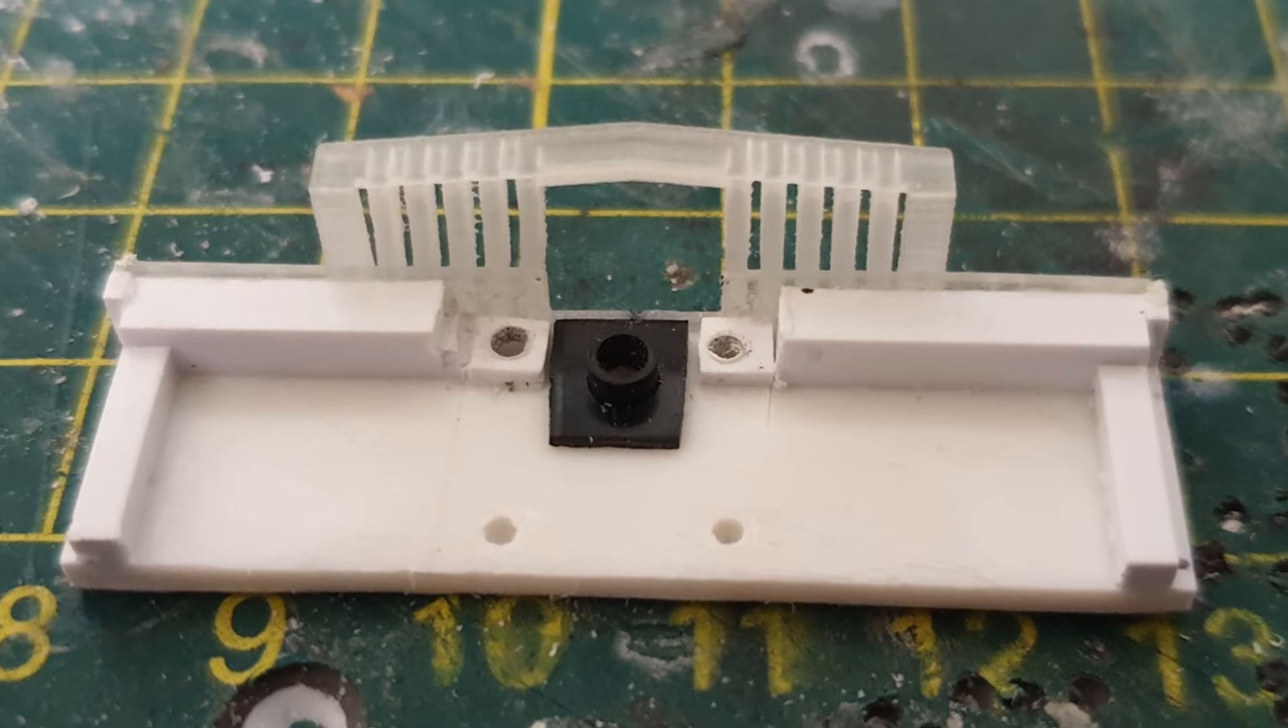With this in place, it meant that the two pads that hold the pilot deck were now right next to where the coupler needed to be mounted.